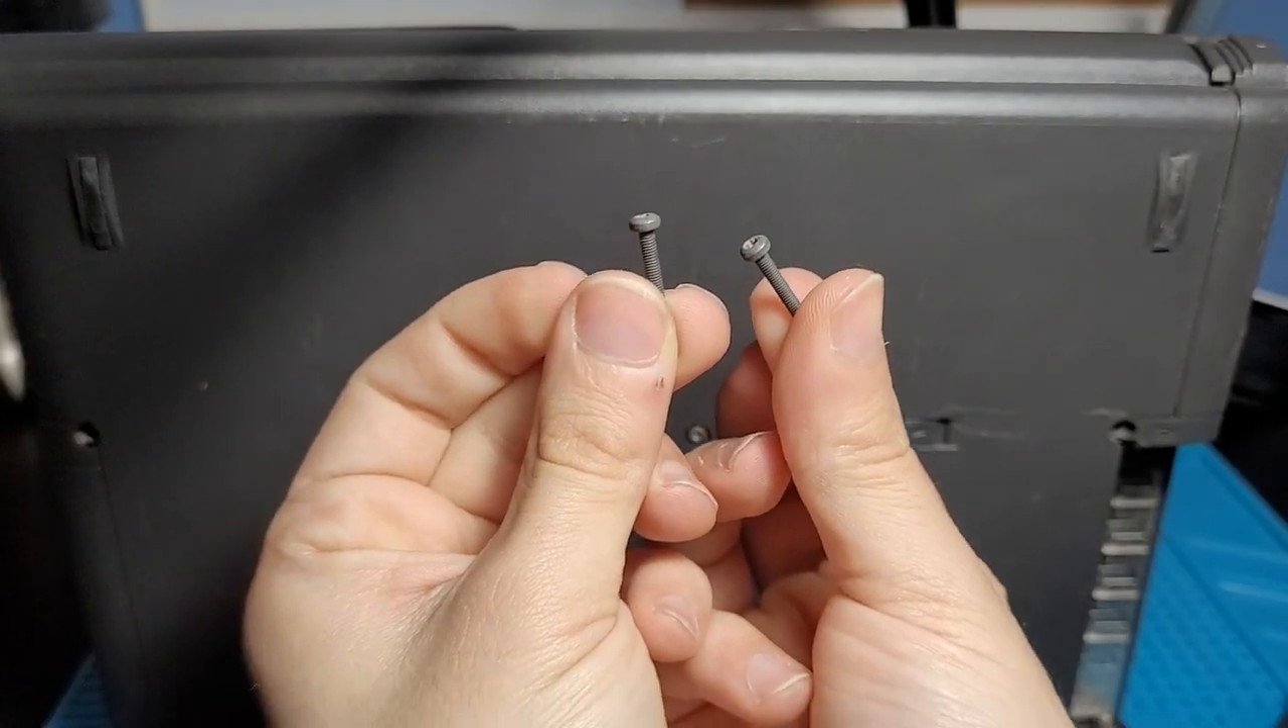All right, two out of three screws out.